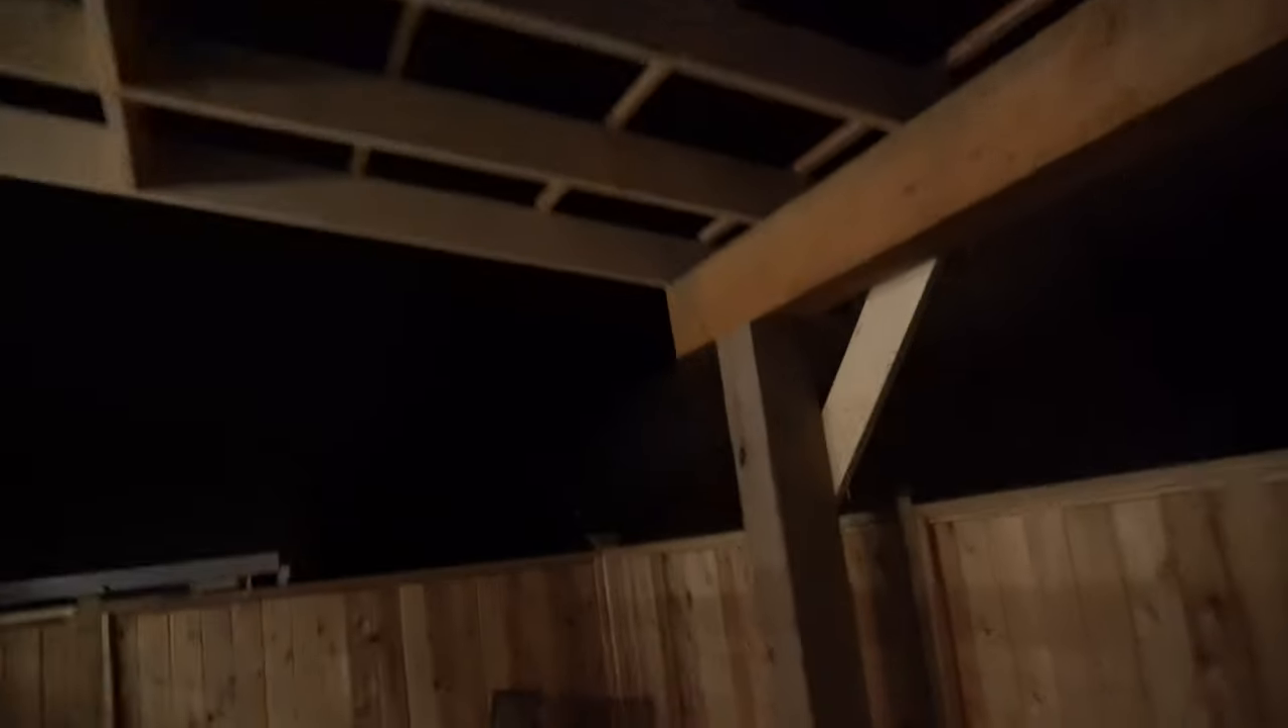So the last thing that we did is we just added a couple of braces off the corners with the scrap 2x8, and it looks really, really, really good.